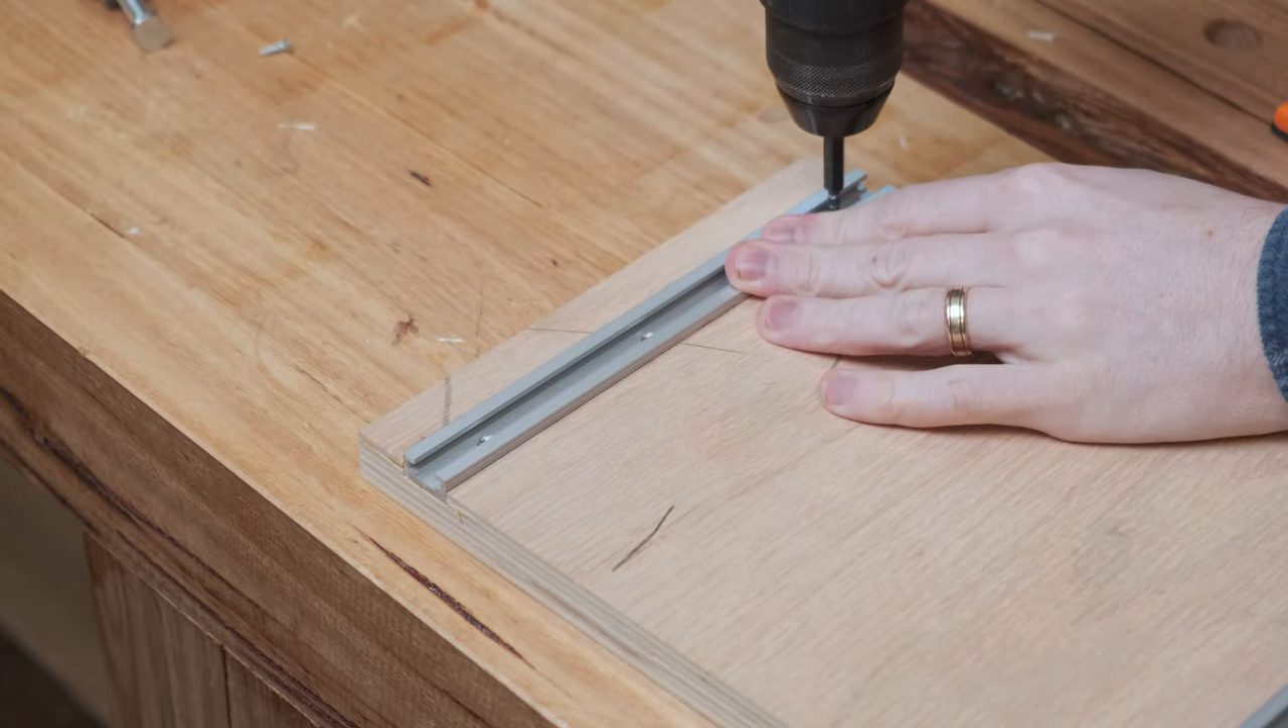Short lengths of T-track are fitted to the slots.